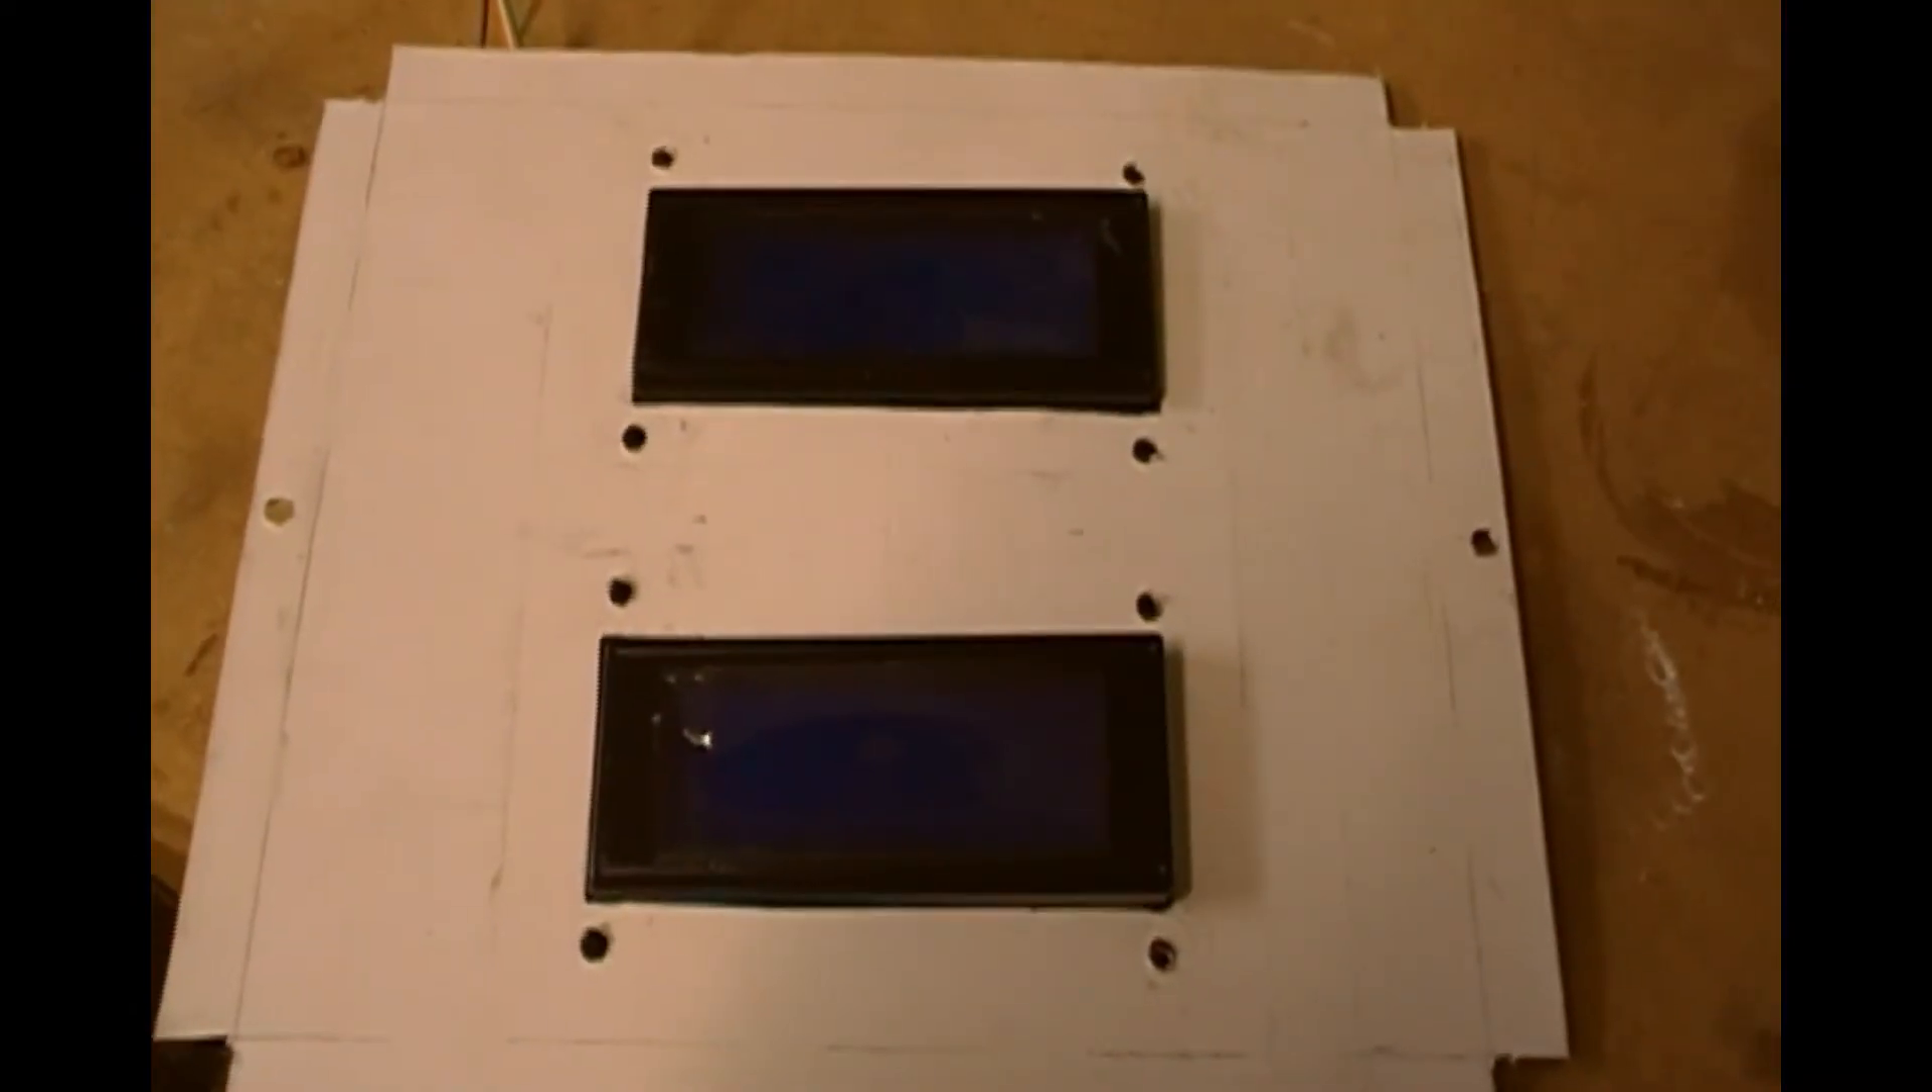I made sure that the LCD displays fit into the holes.